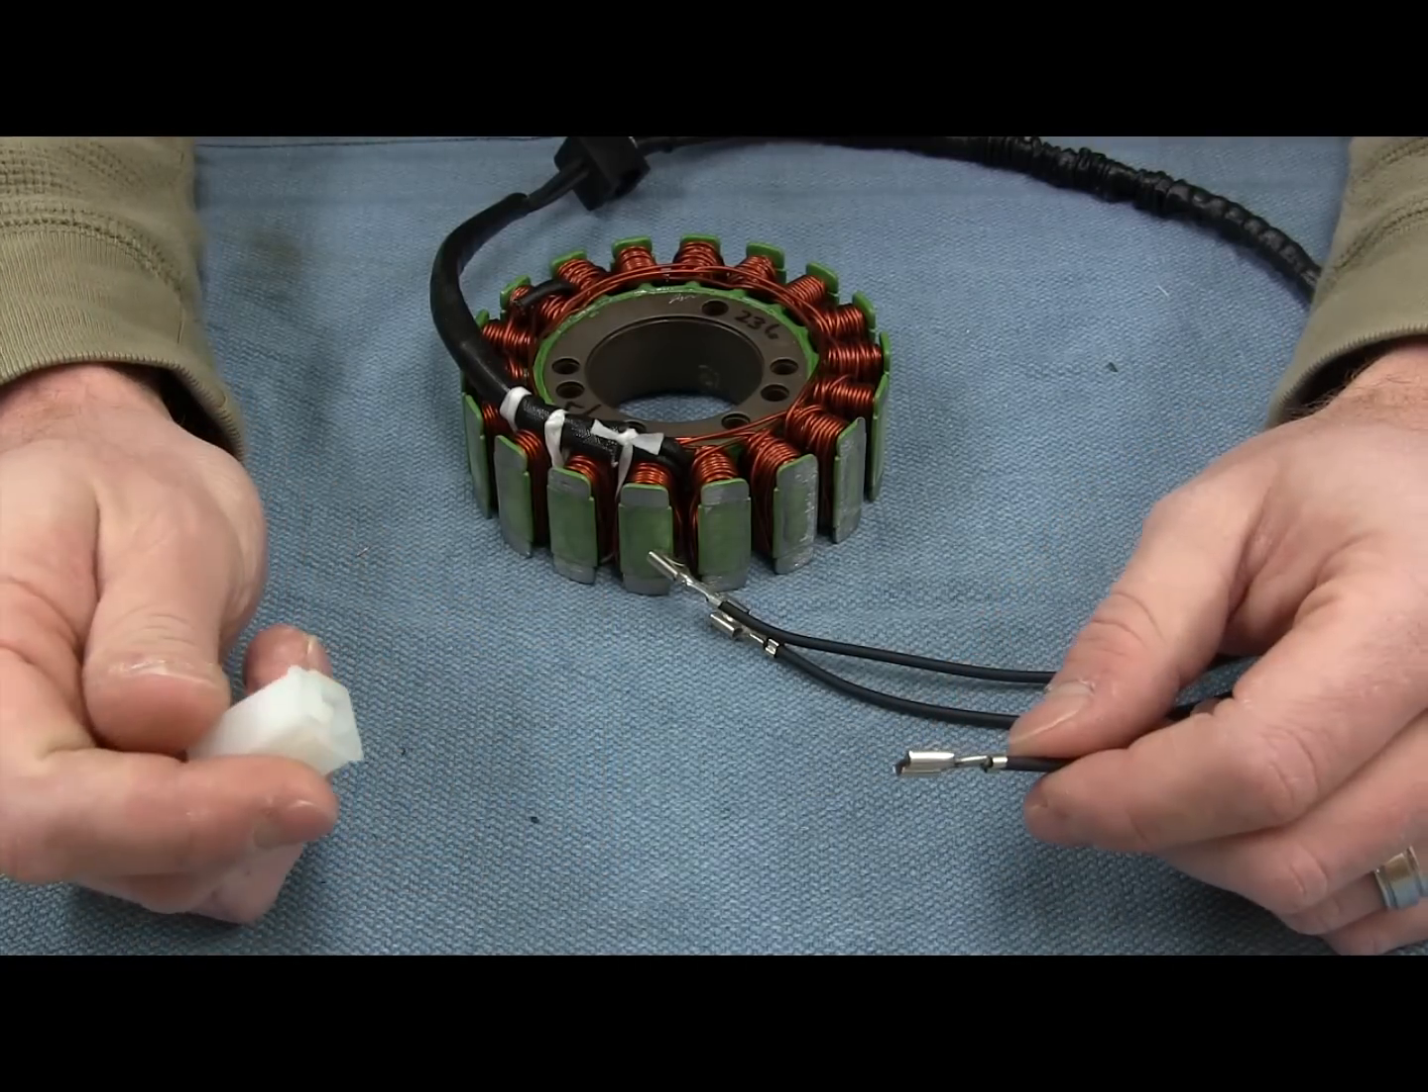Now we just have to slide the terminals into the connector.